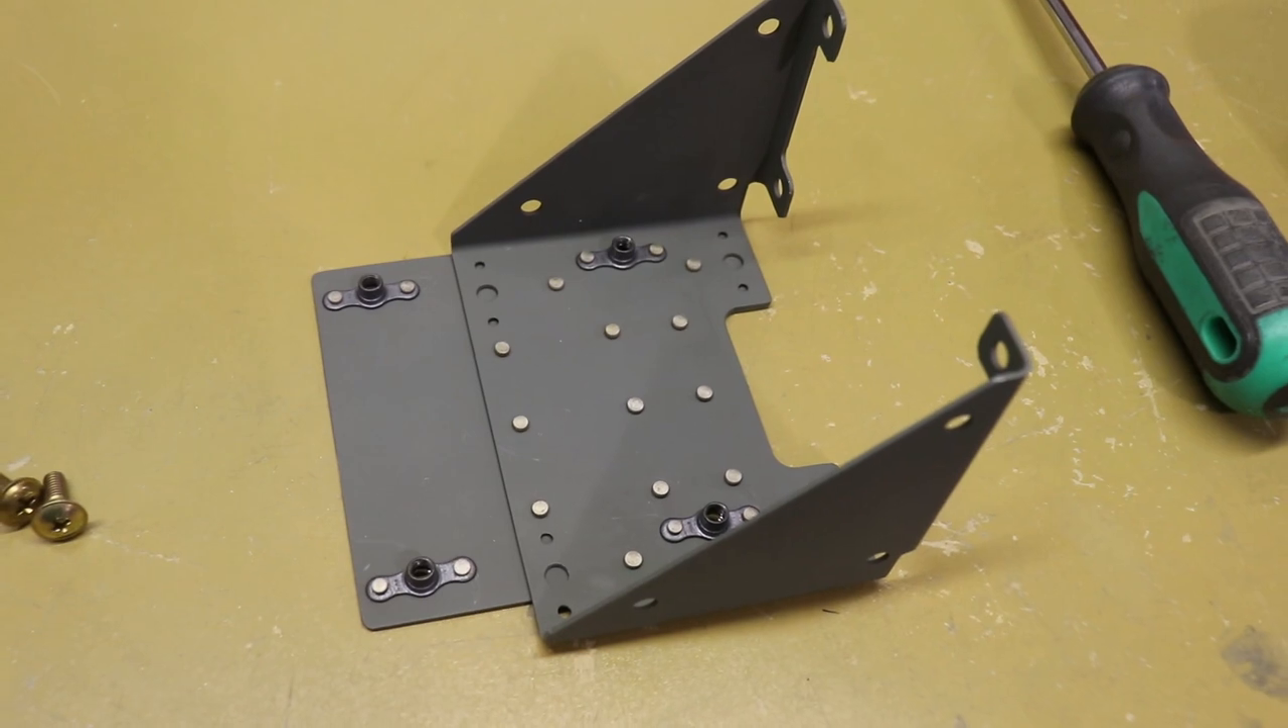And I put four nut plates here to screw the whole assembly to the bottom of the skin.